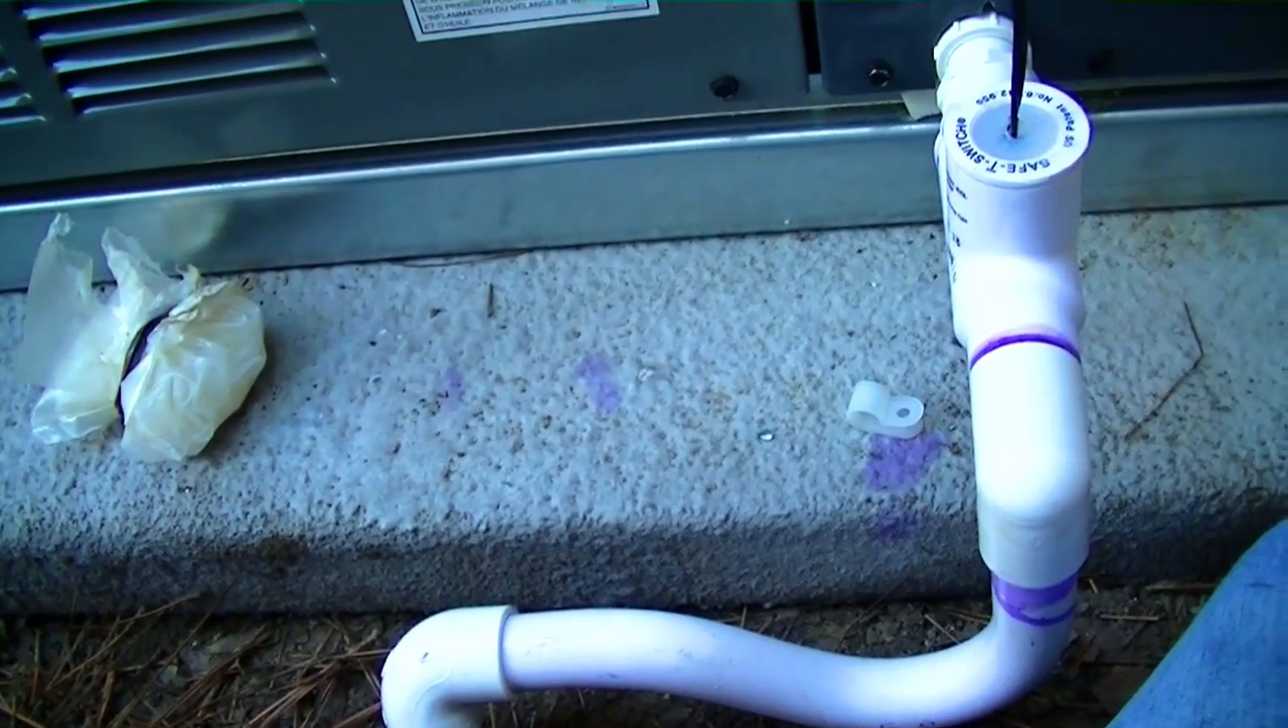Well, our package unit drain is all done.